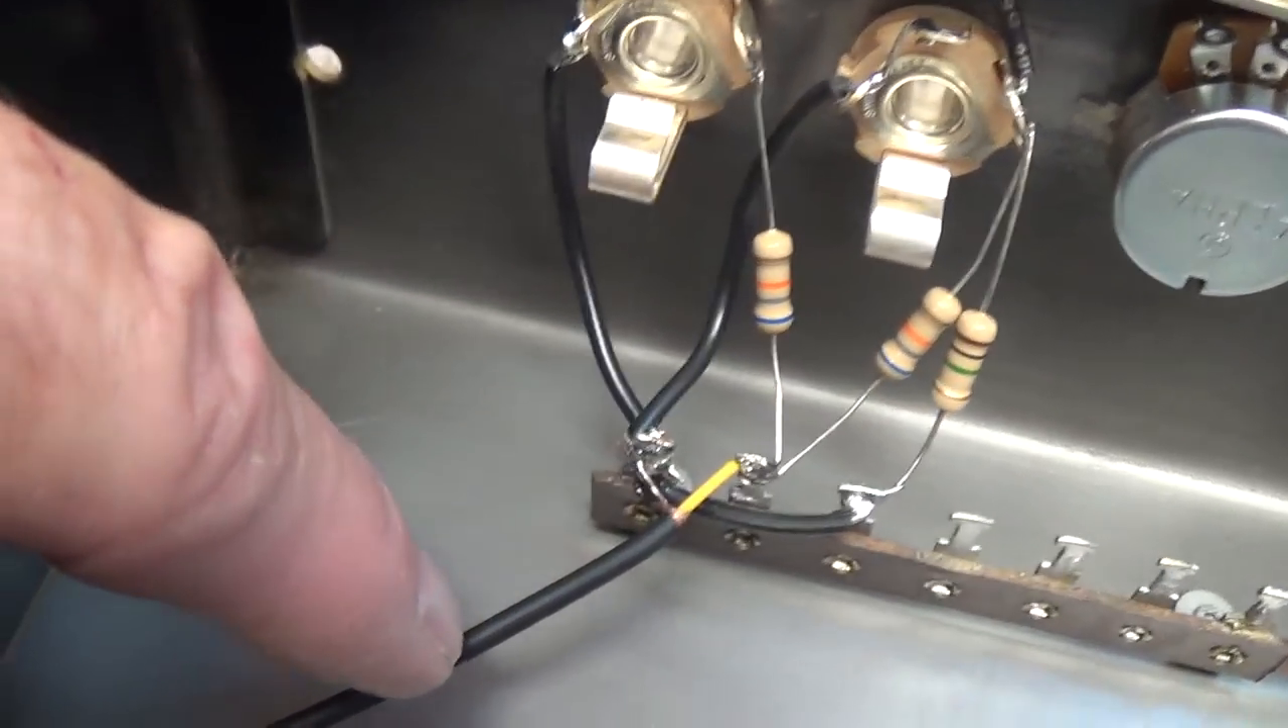Okay, here's the wiring to the two input jacks with the ground that is riveted to the chassis.